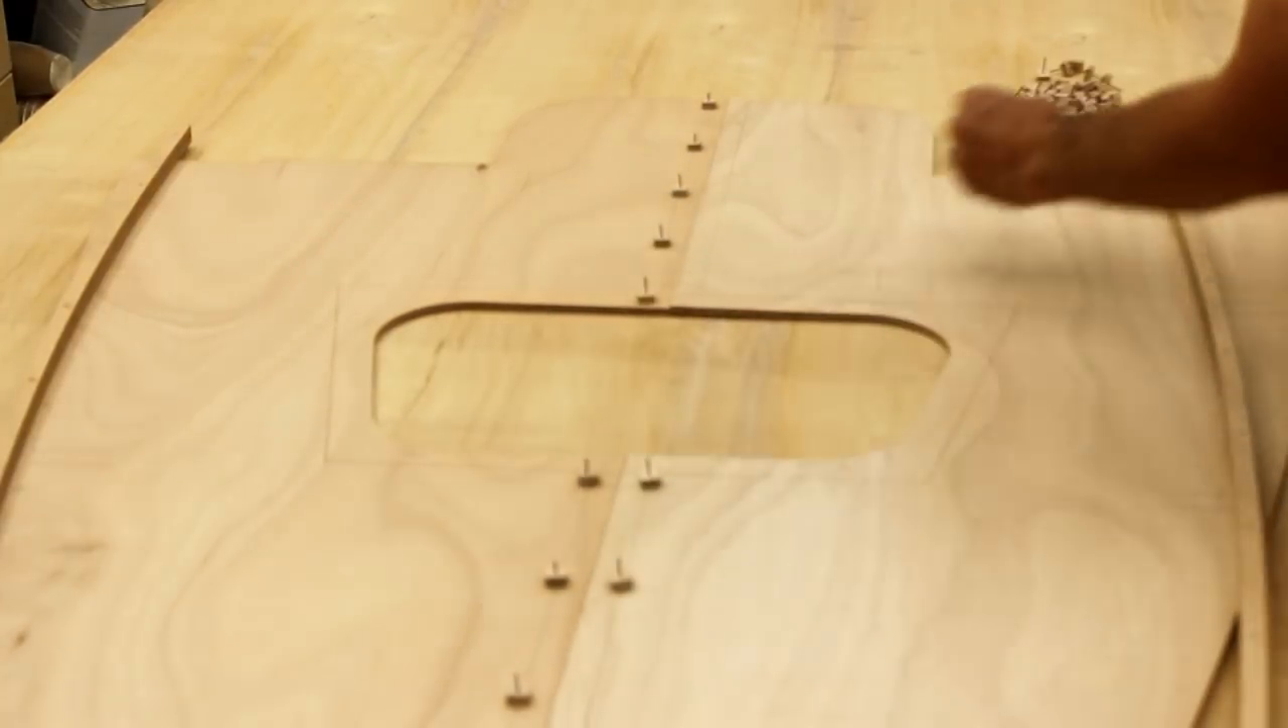I'm not driving the nails all the way in.